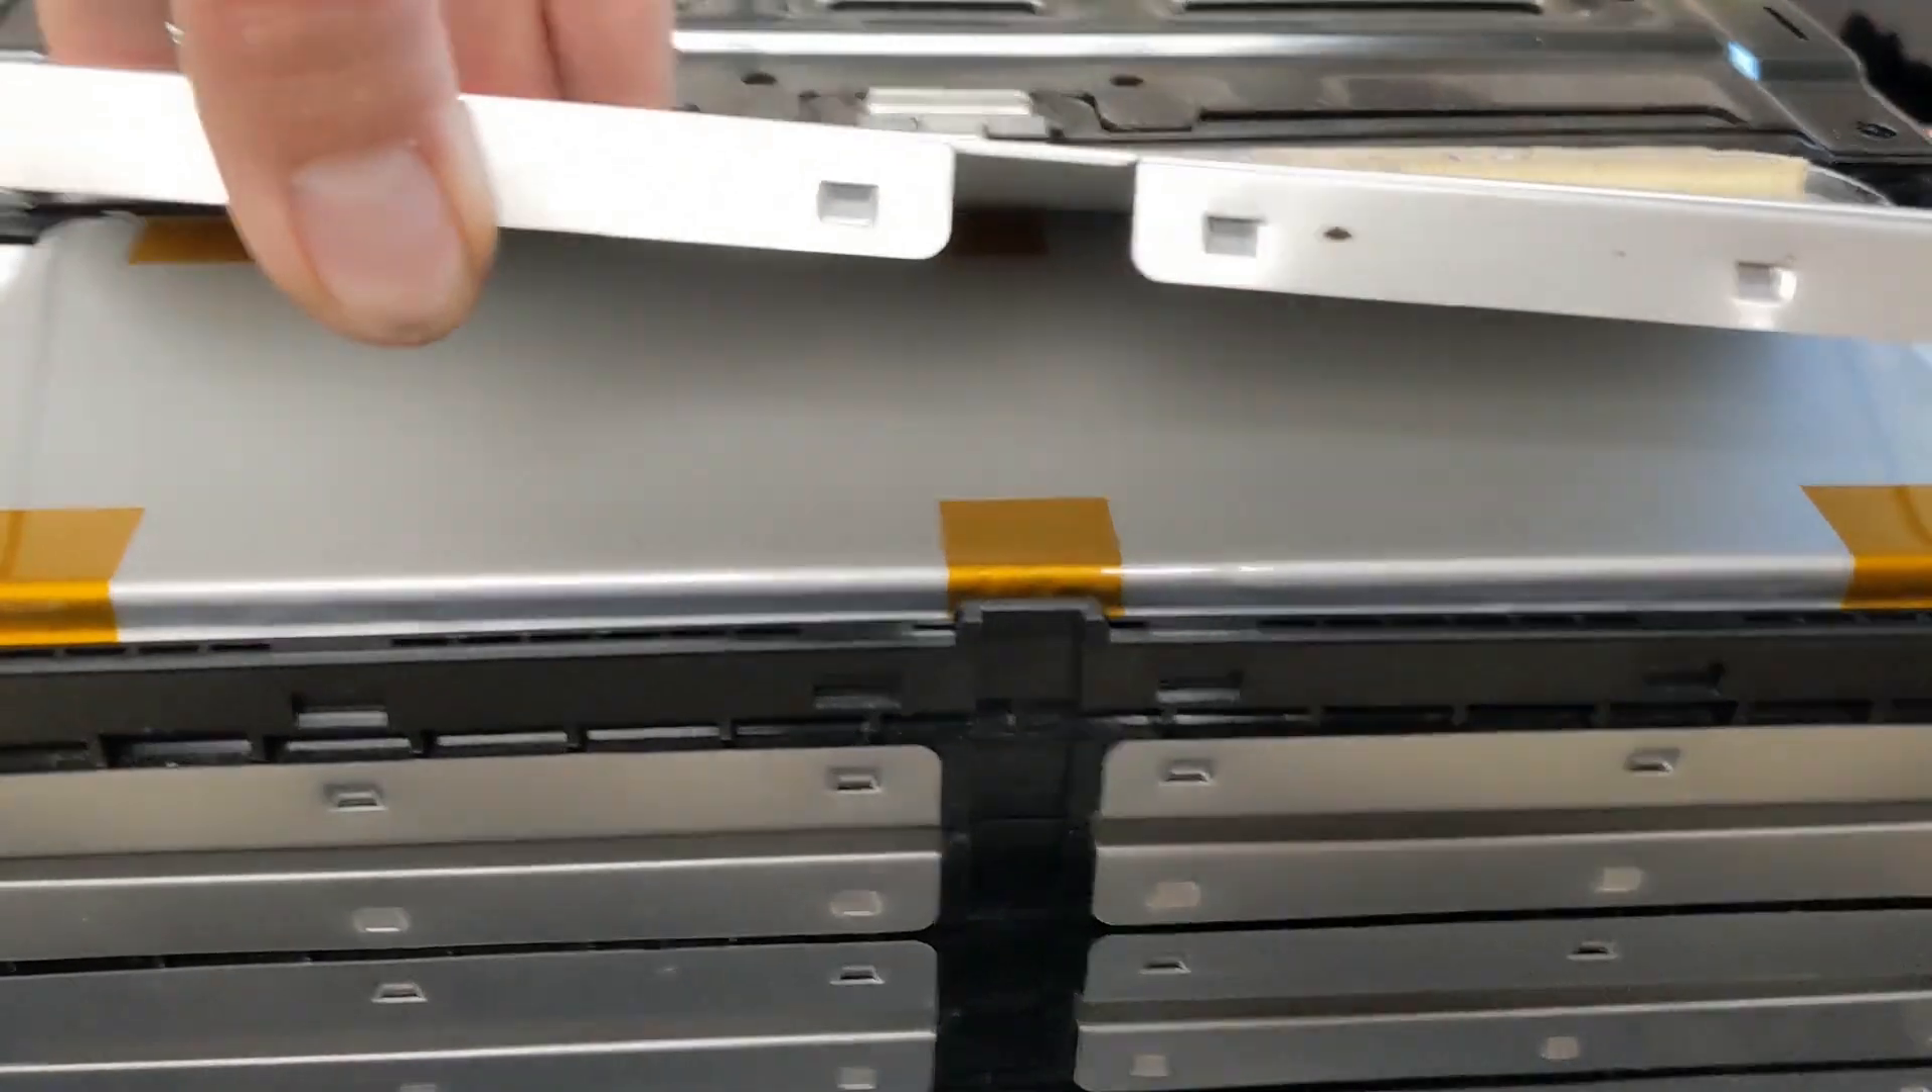Once you prized this metal plate off you can see the cell underneath, and unfortunately it doesn't have any writing on it.